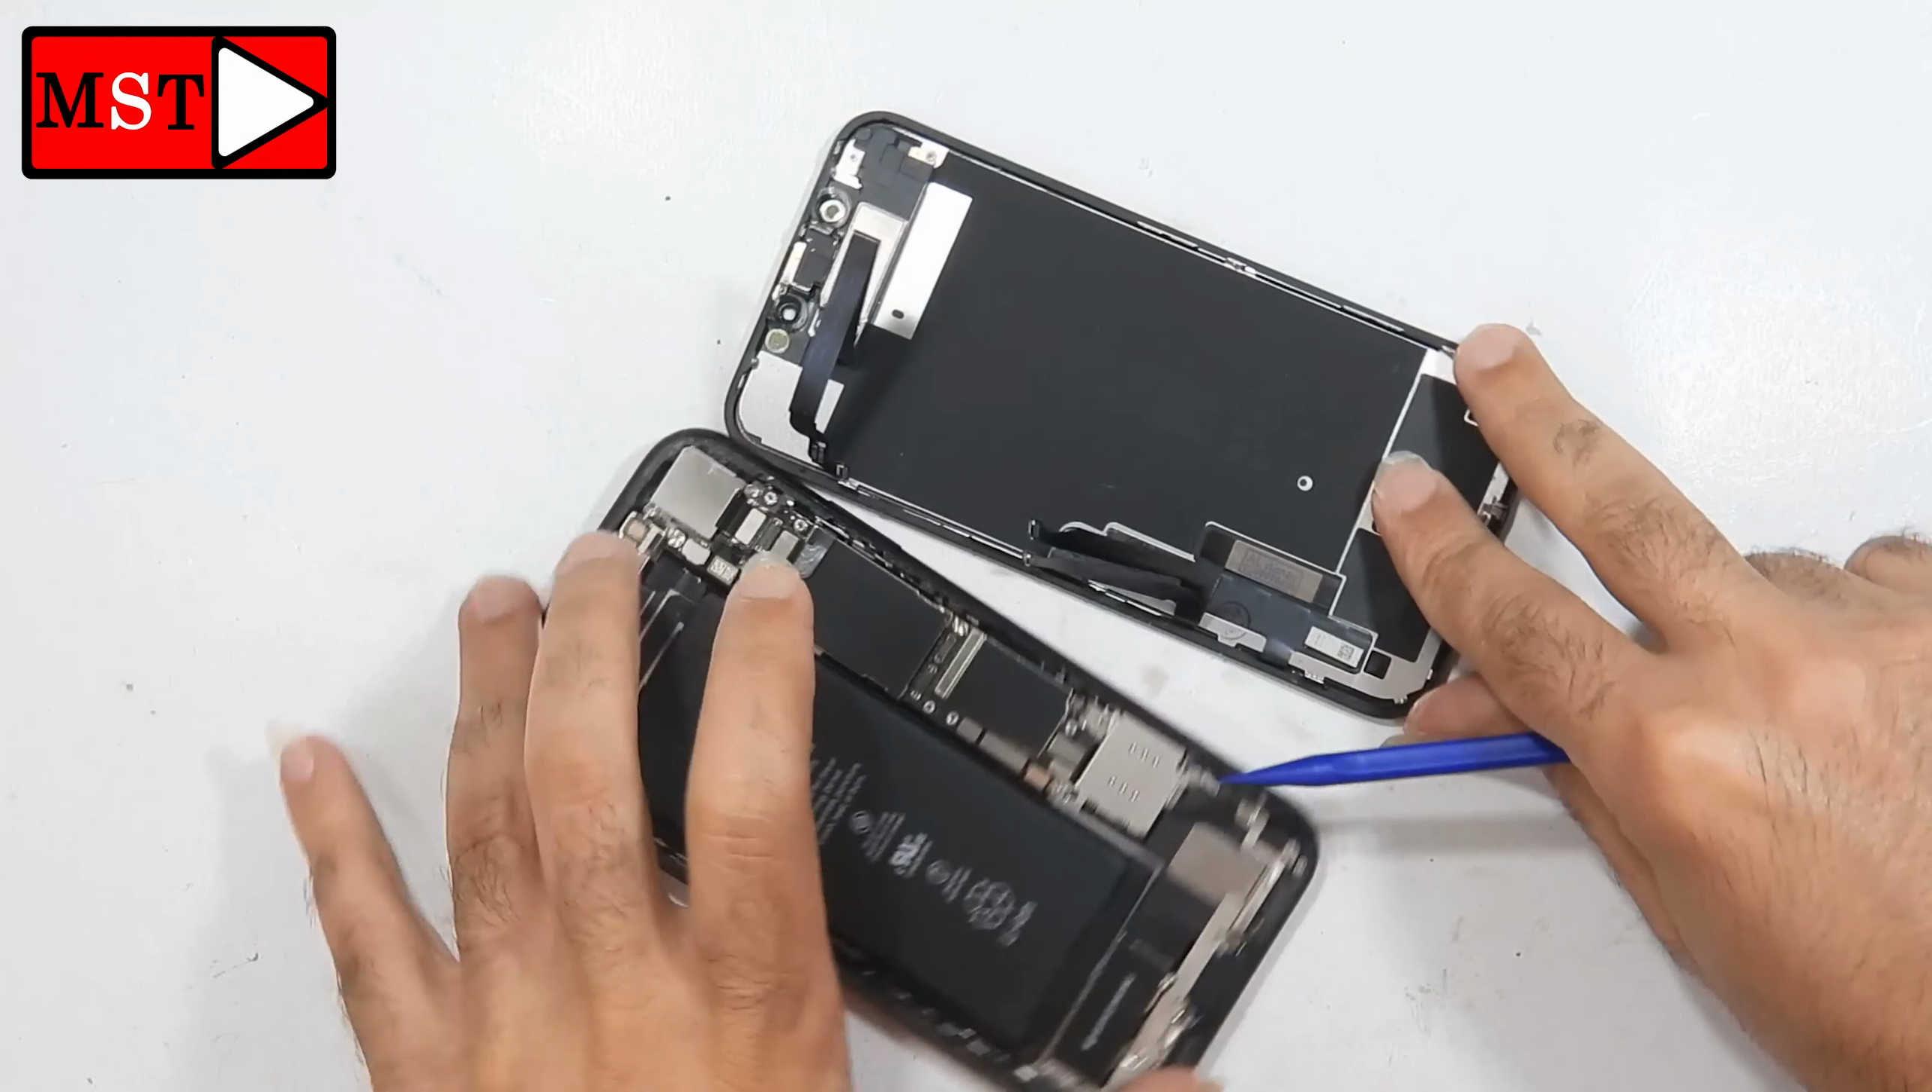Now, we have the screen out.